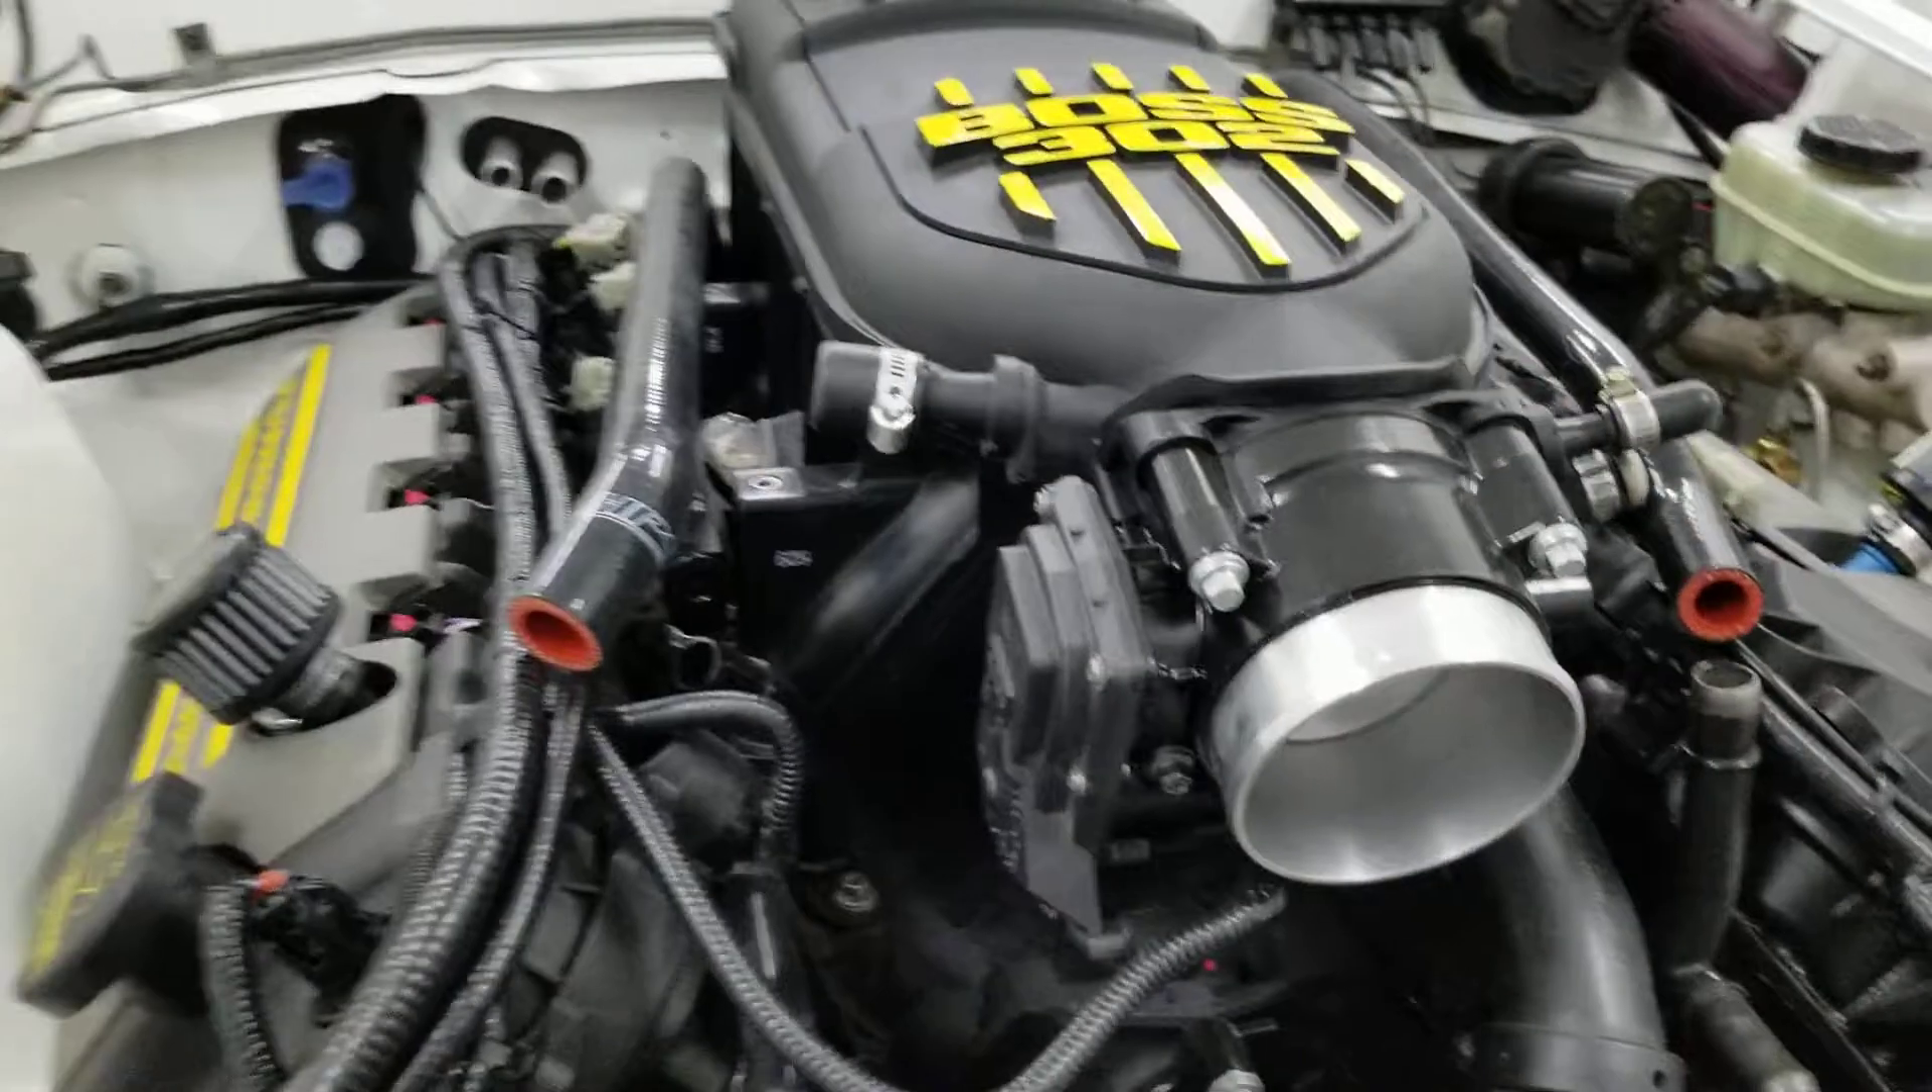We got the heater hoses right here I got them just mocked up.